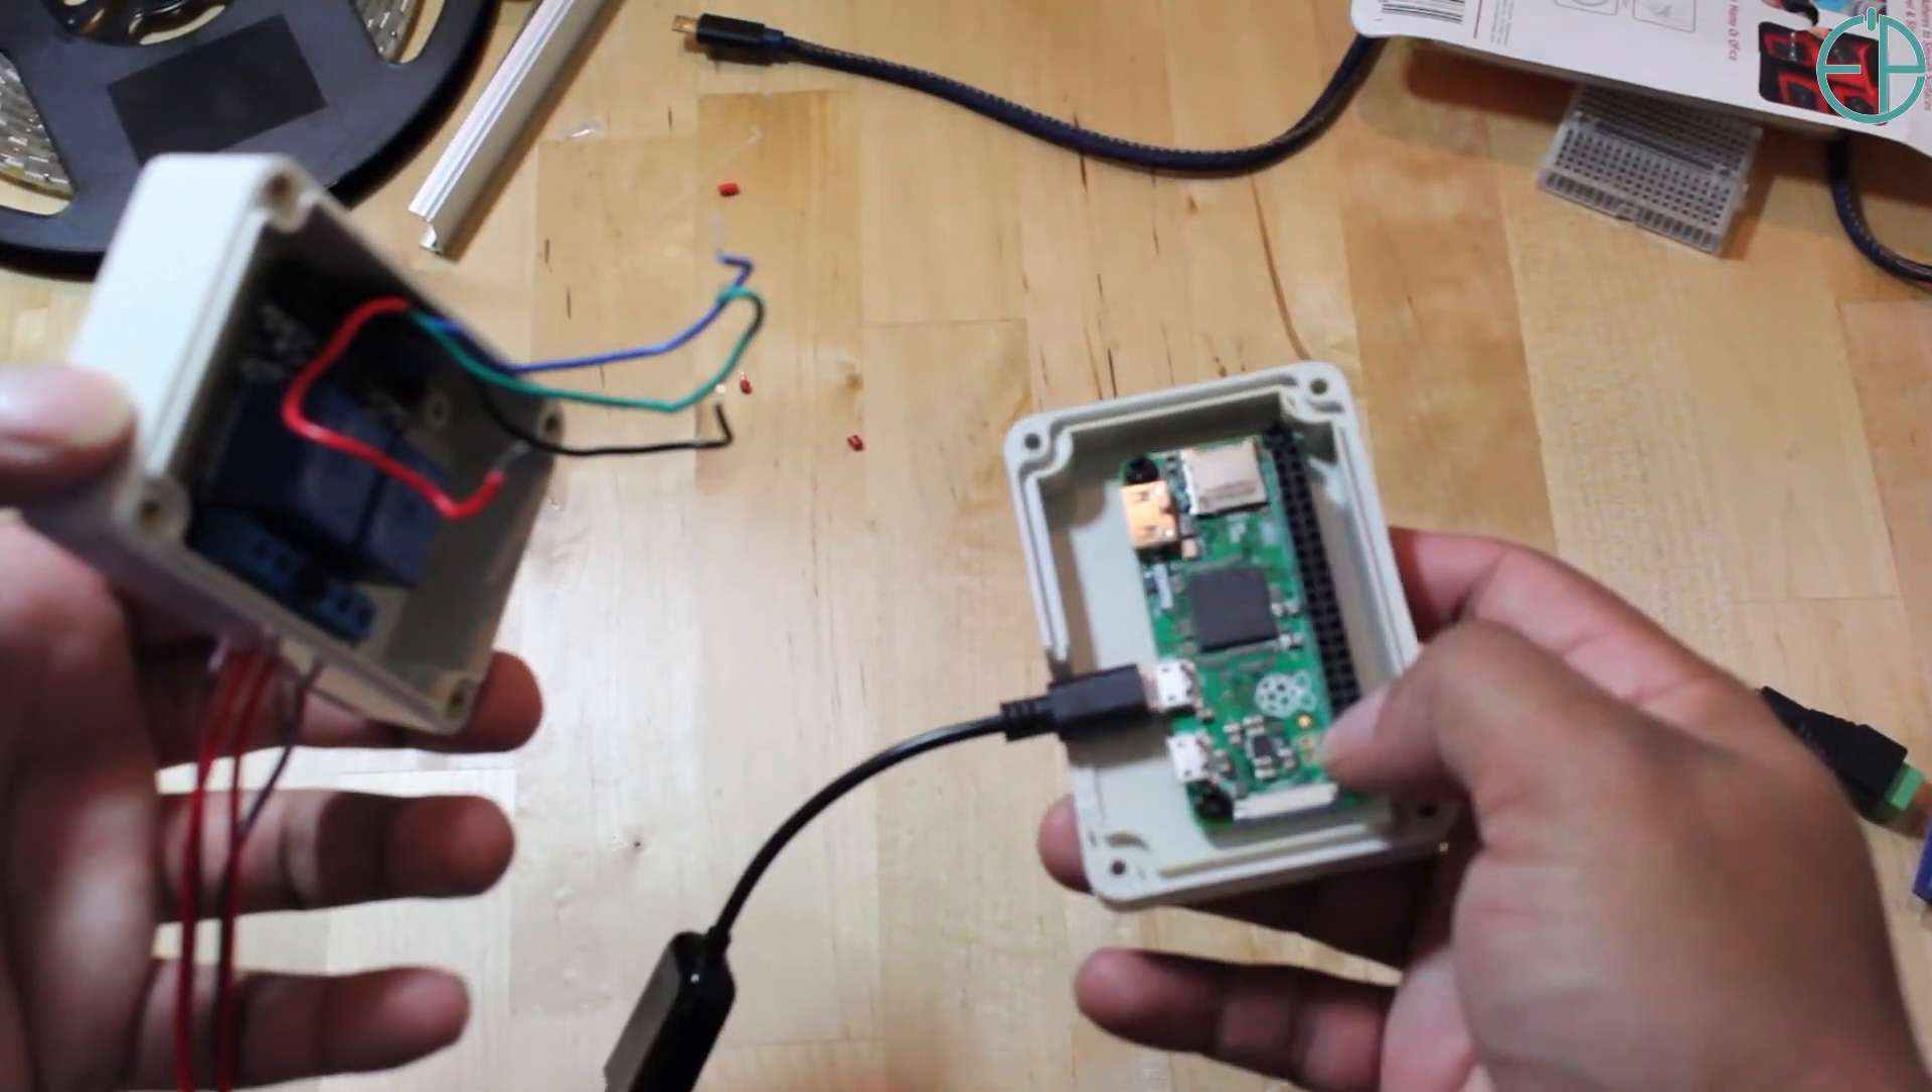So you can see that this Raspberry Pi has some headers that I soldered on.